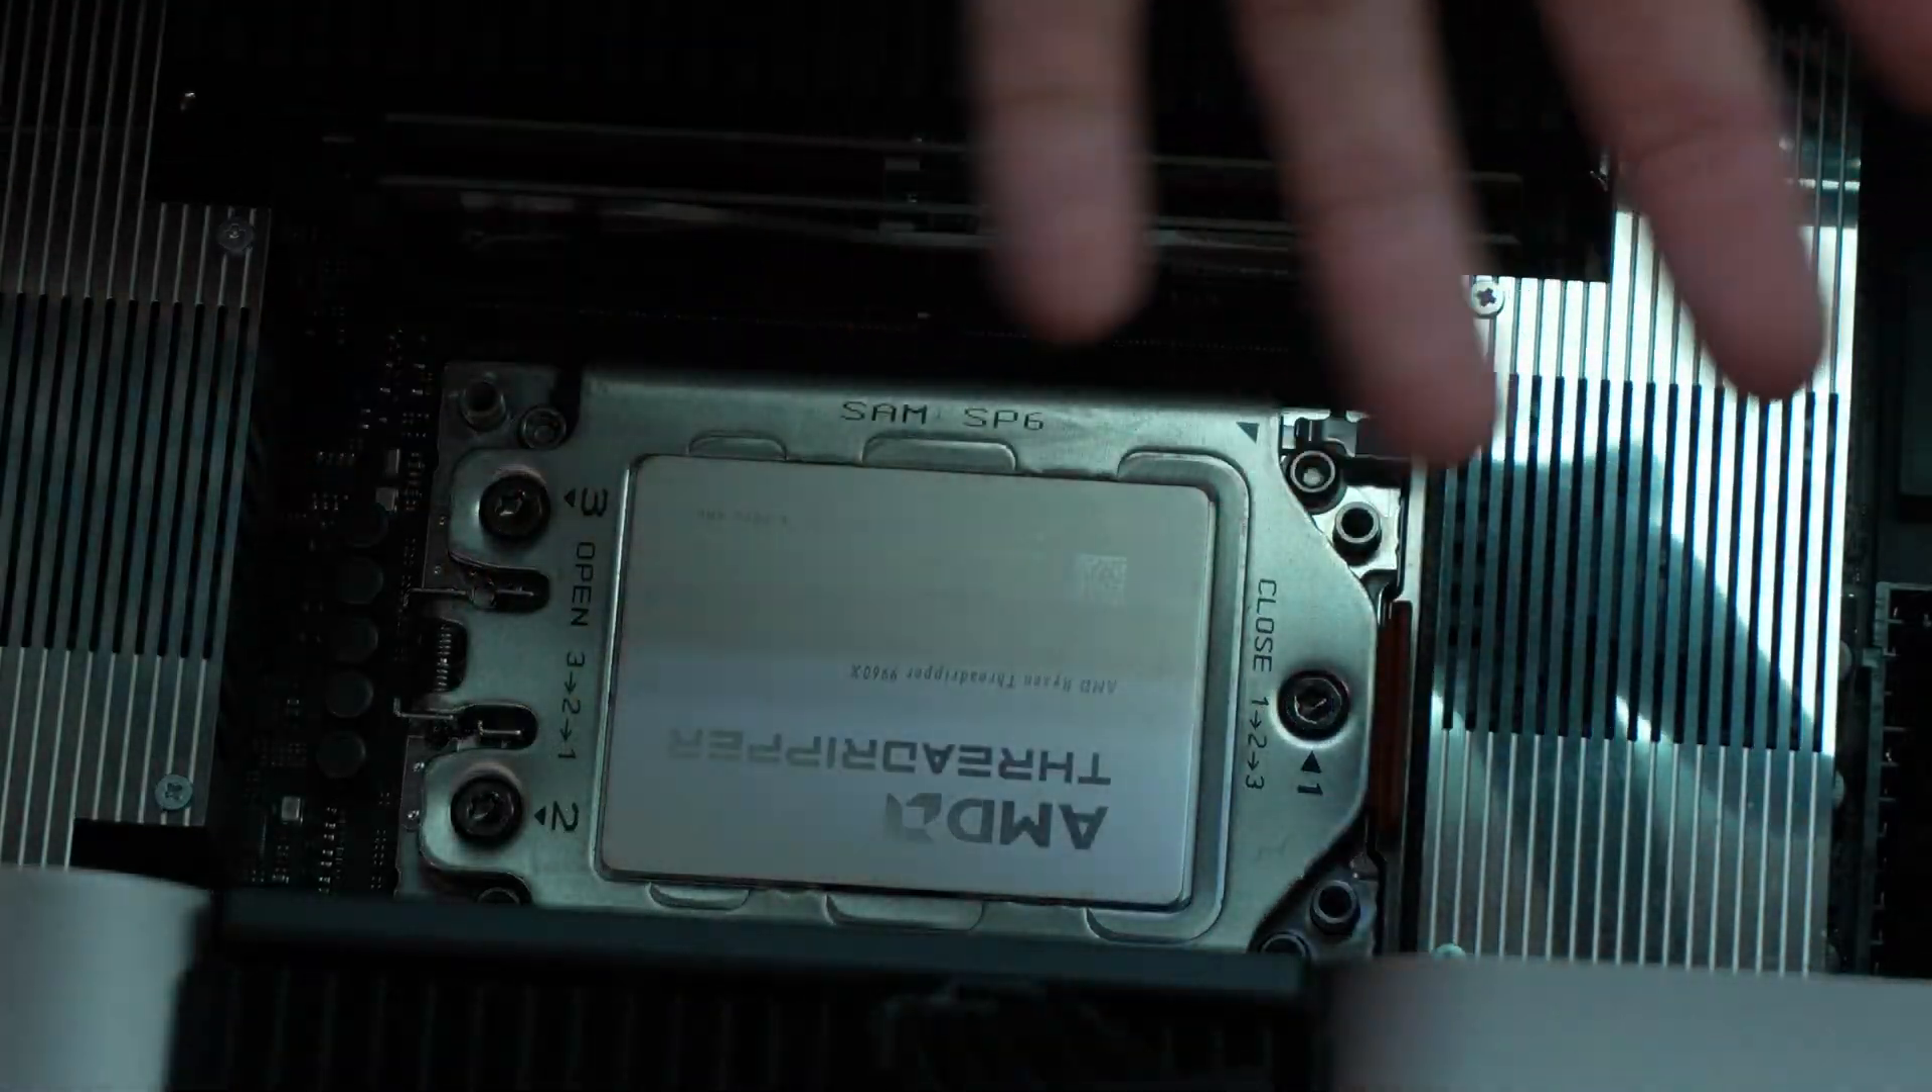The CPU is now installed in the STR5 socket.